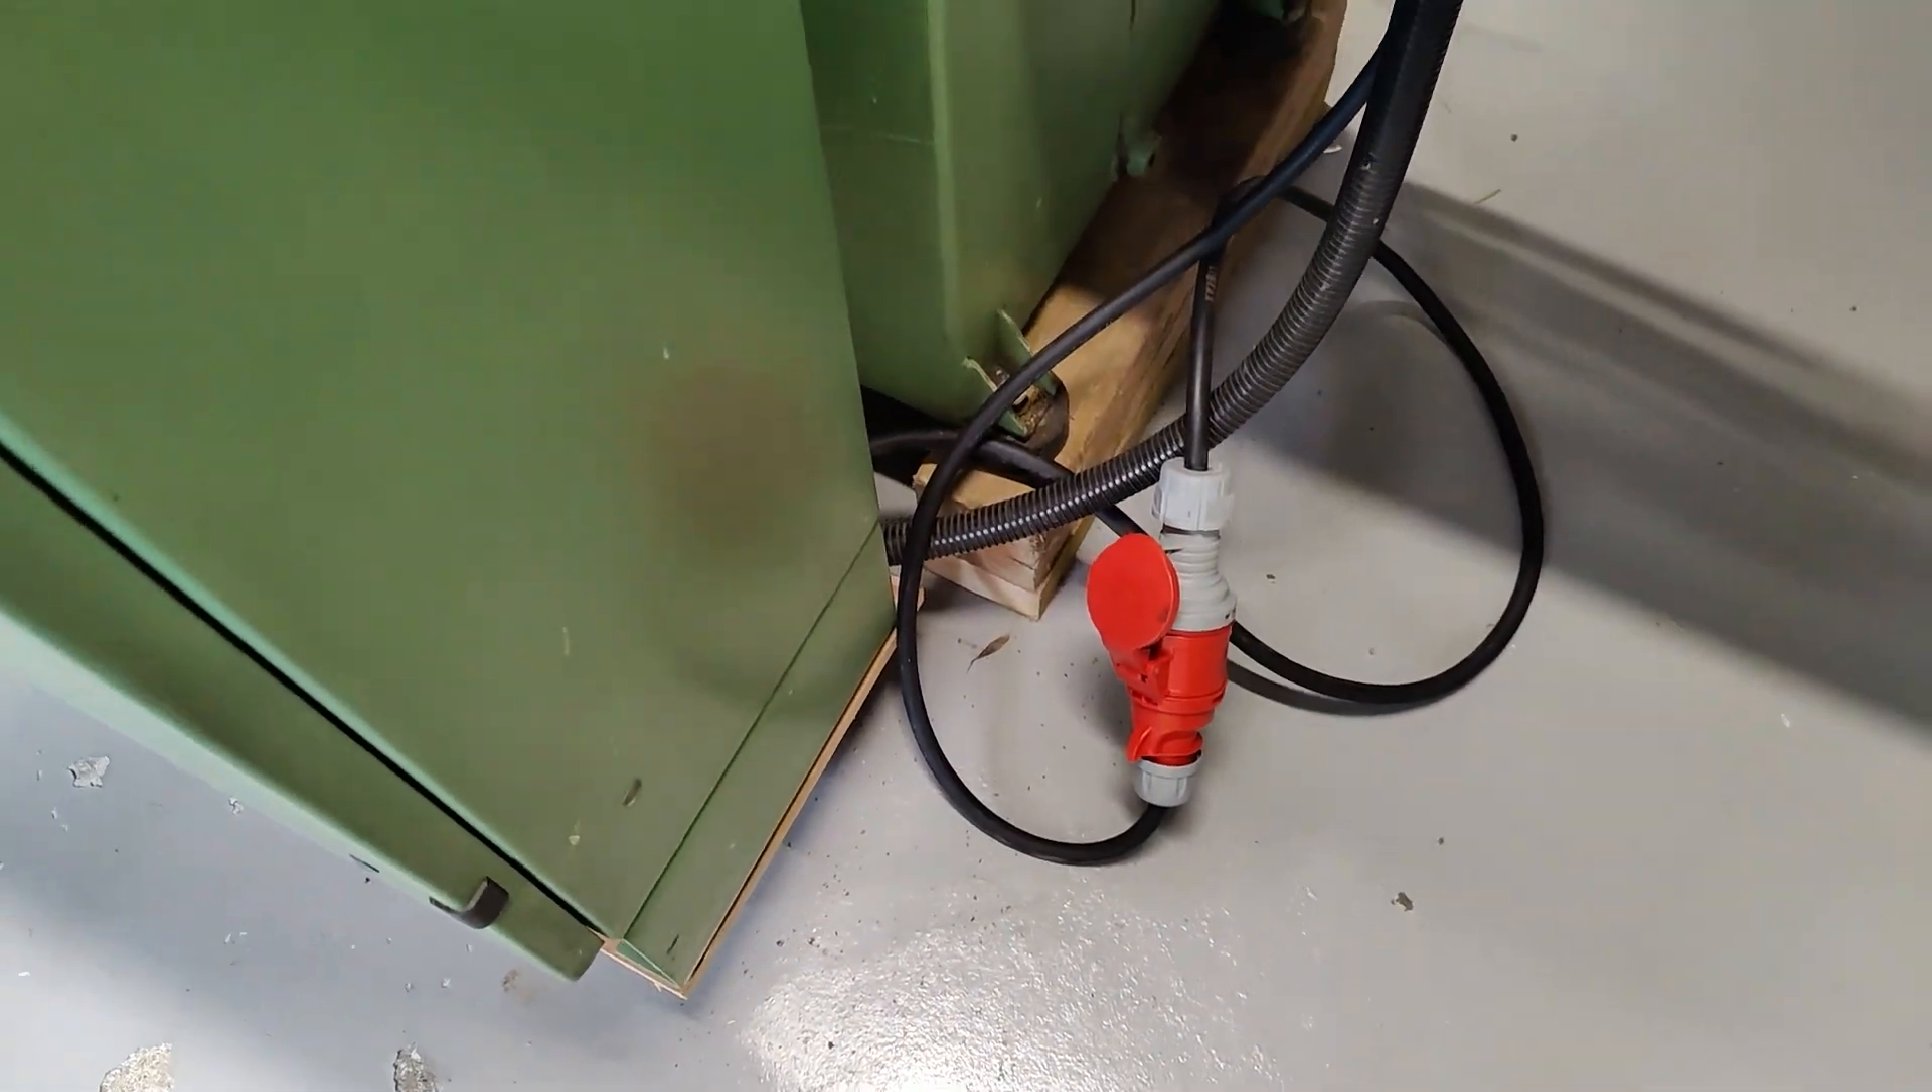So power cable is on, connected to the machine, plugged in.